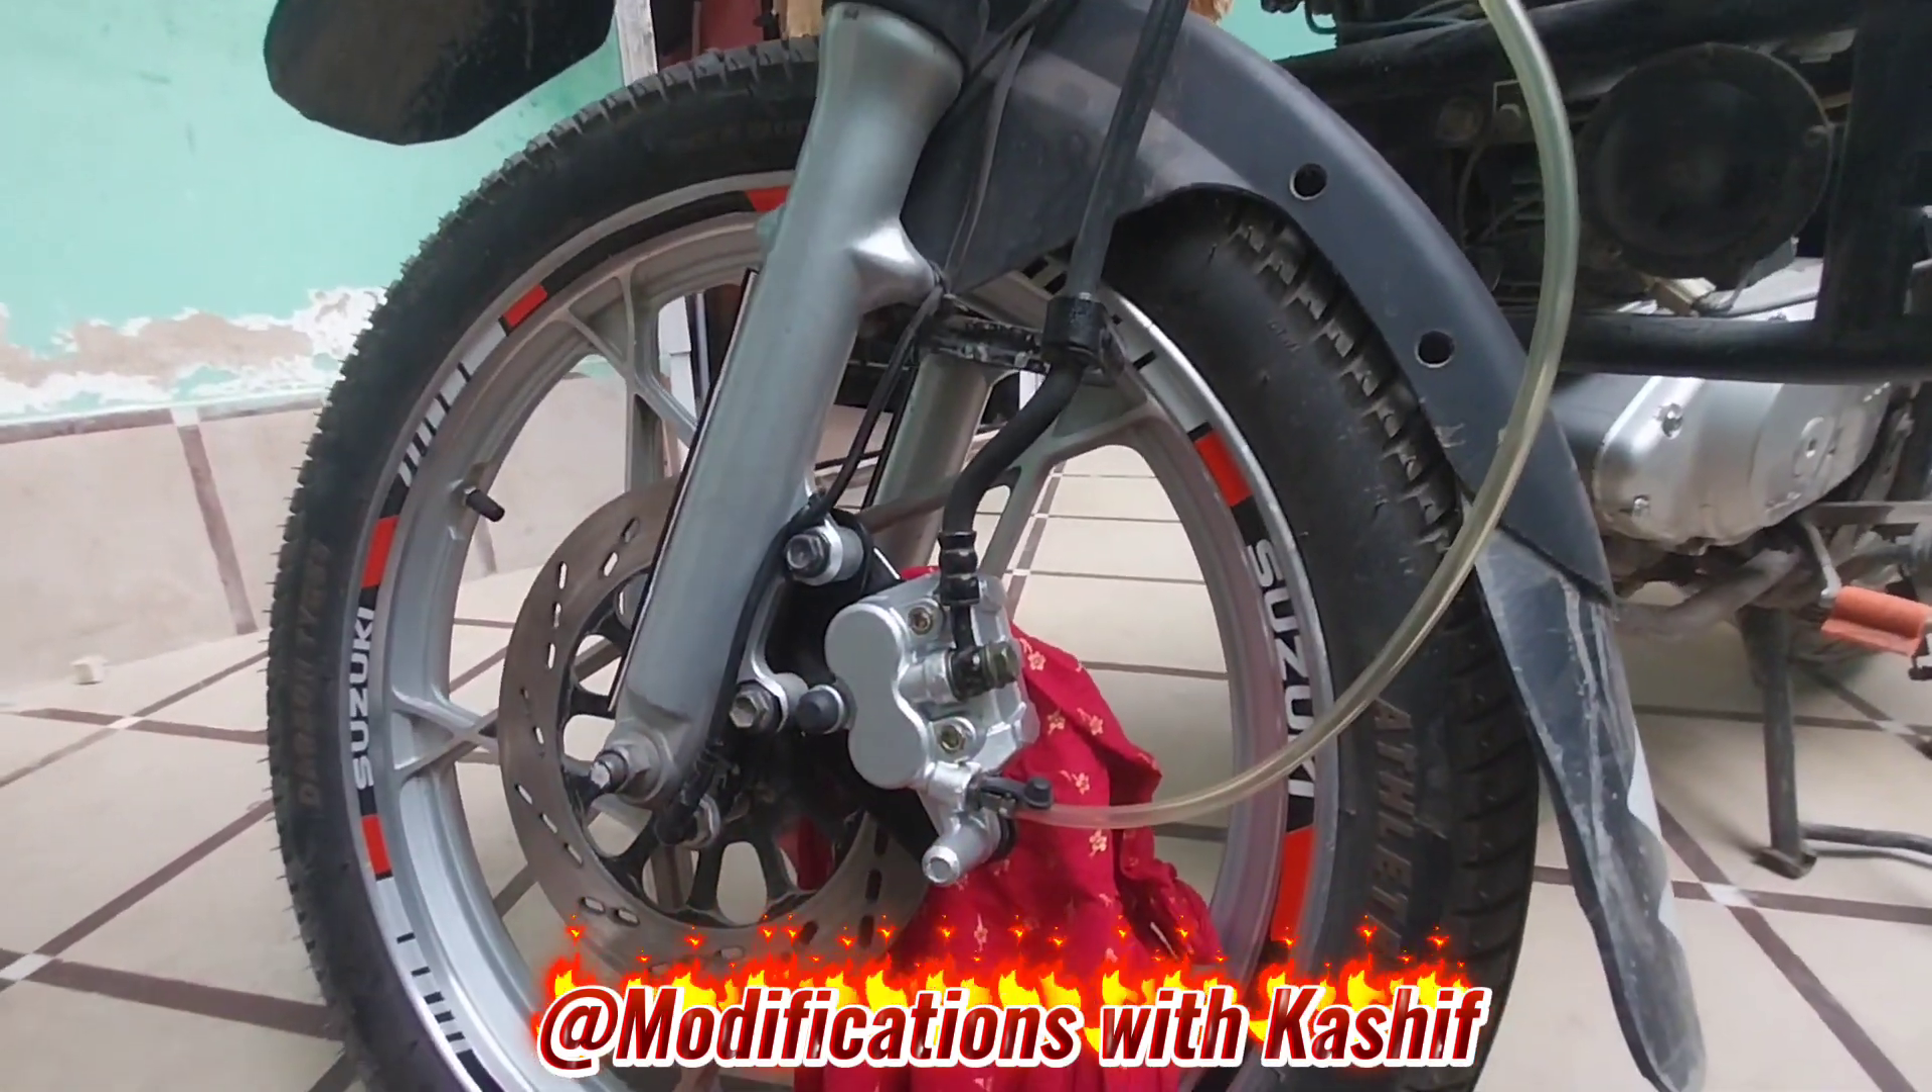یہ میں نے پائپ لگا دیا ہے آپ کے ائر نکالنے کے لیے۔